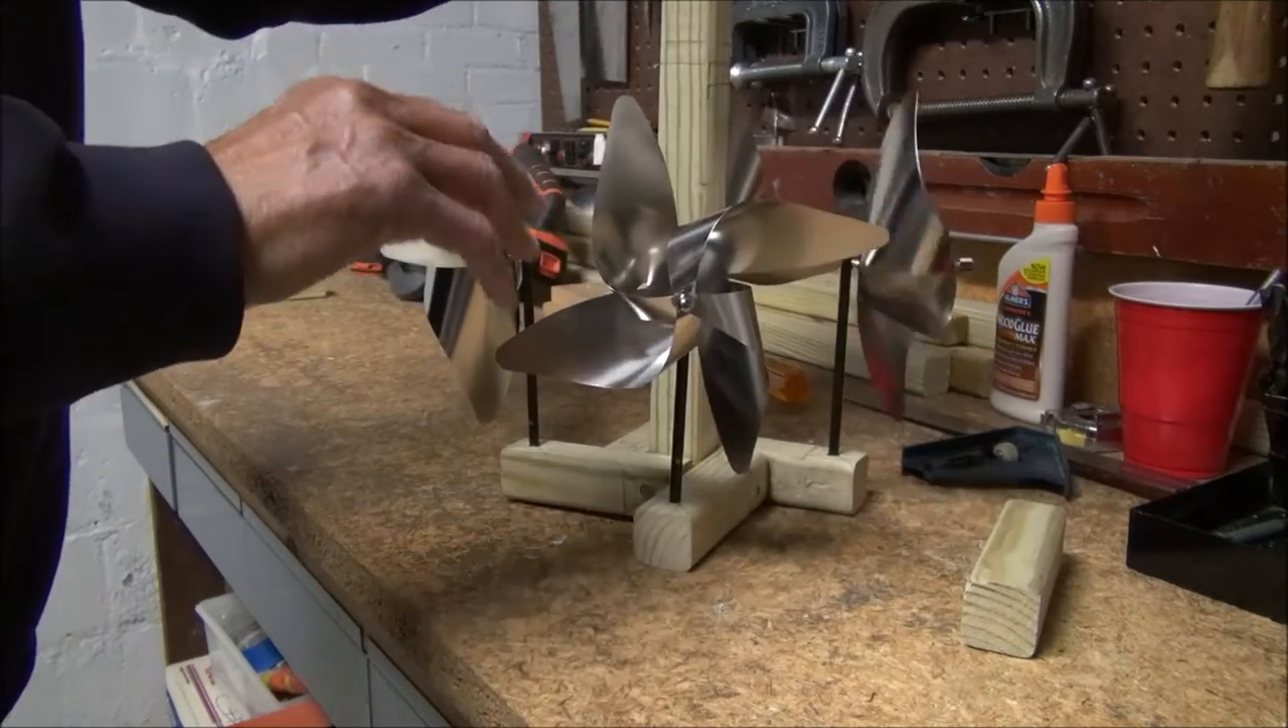The first tier is now complete along with the pinwheels all in place.